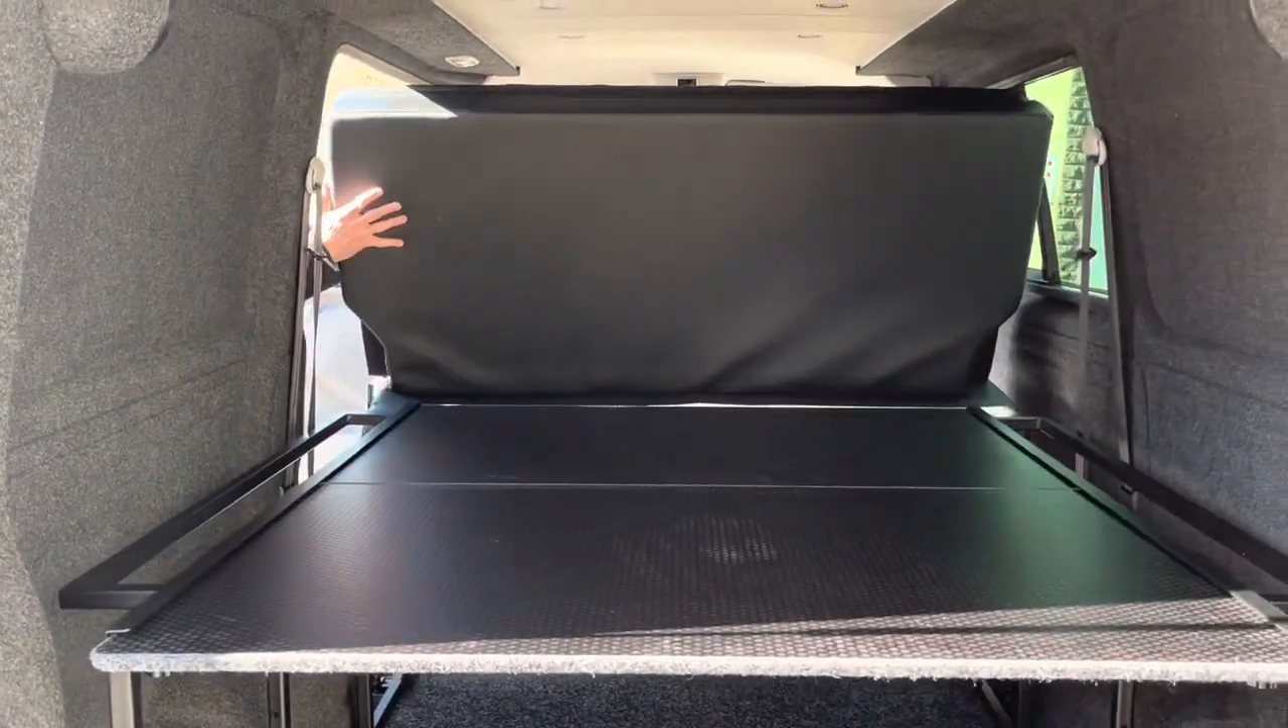So, uh, and that's it. That's your platform ready to go before we put your mattress up.